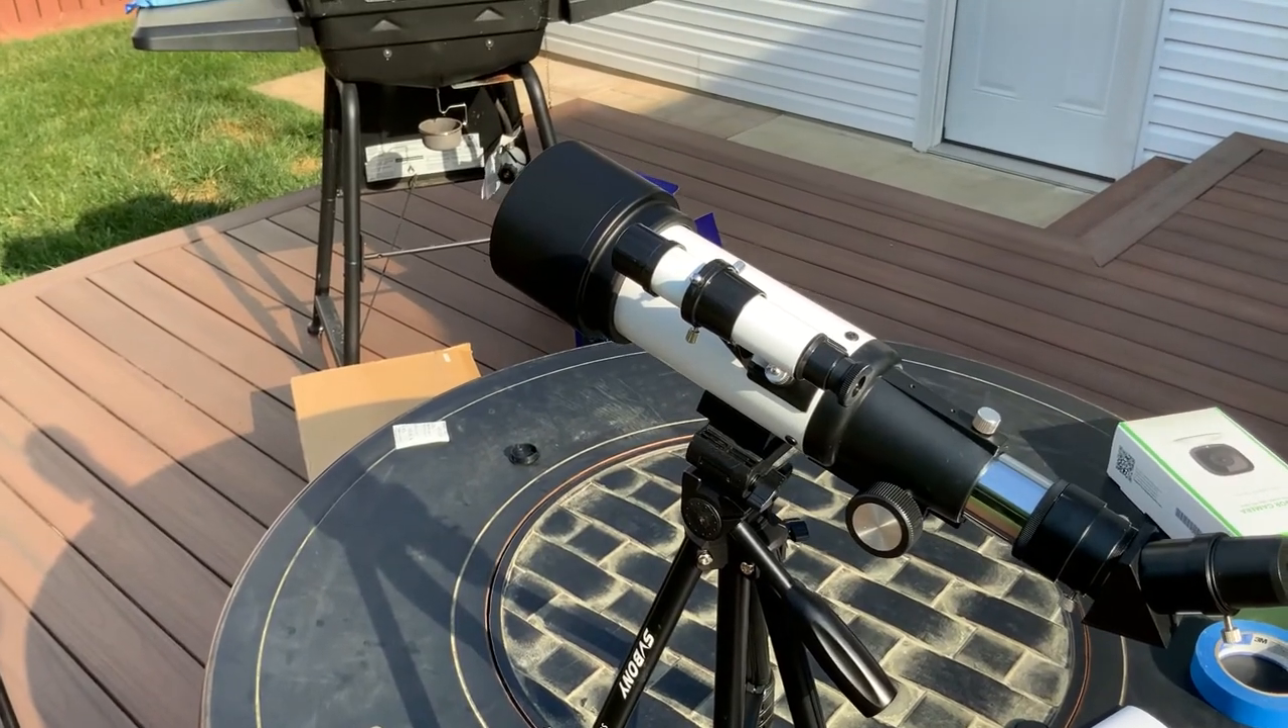So here we have everything assembled. So now you can see the telescope all set up on top of the tripod.